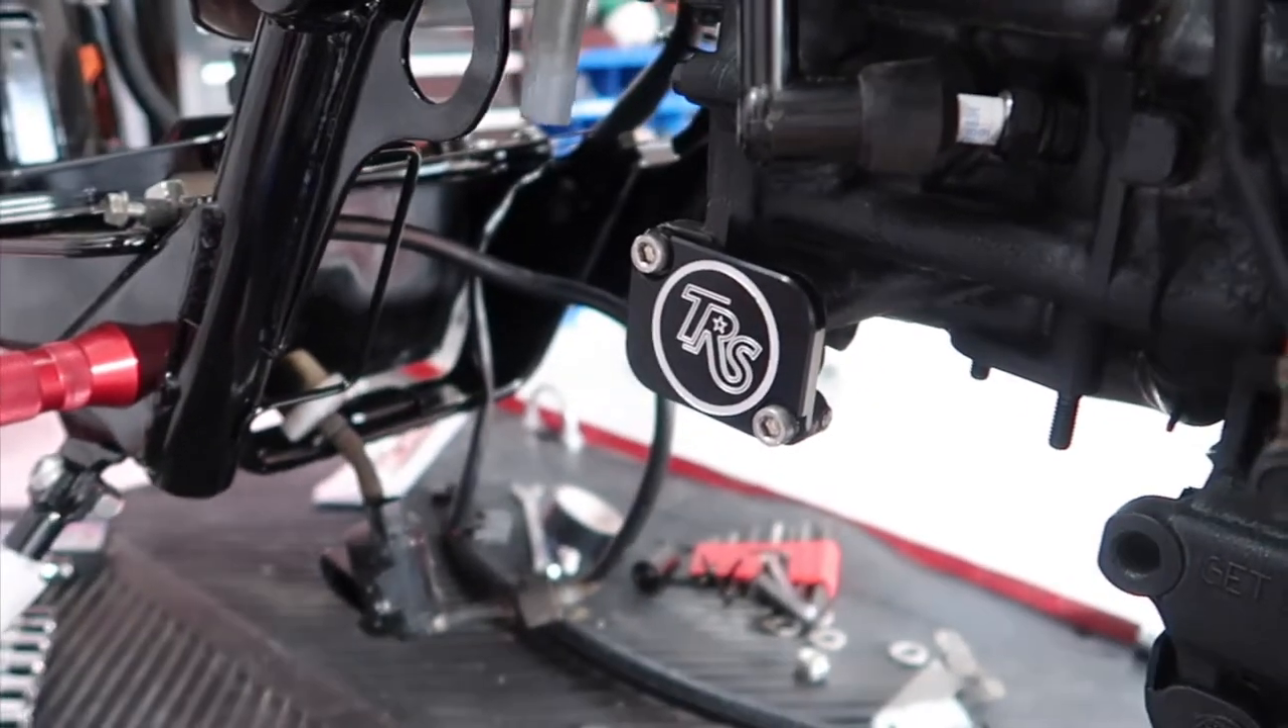So now you can see the TRS power valve is installed.